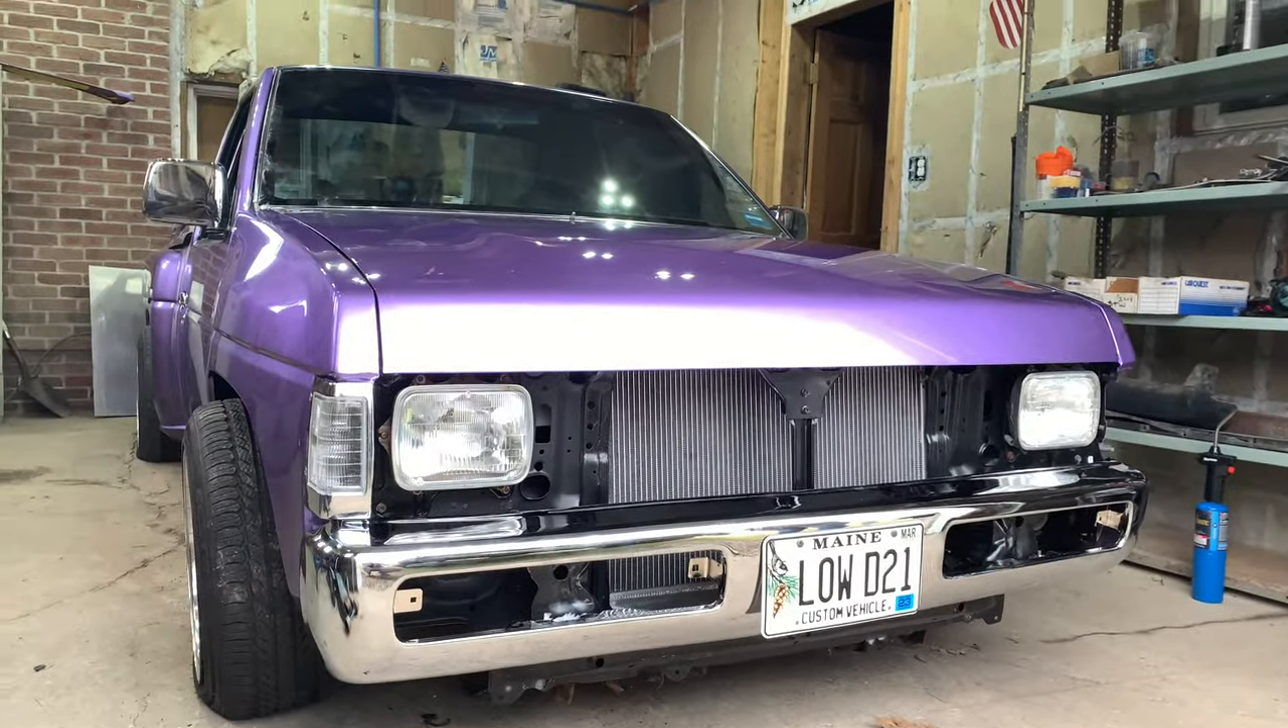We got the plate on I gotta mess with that little bar underneath there still That's why I lowered it down.